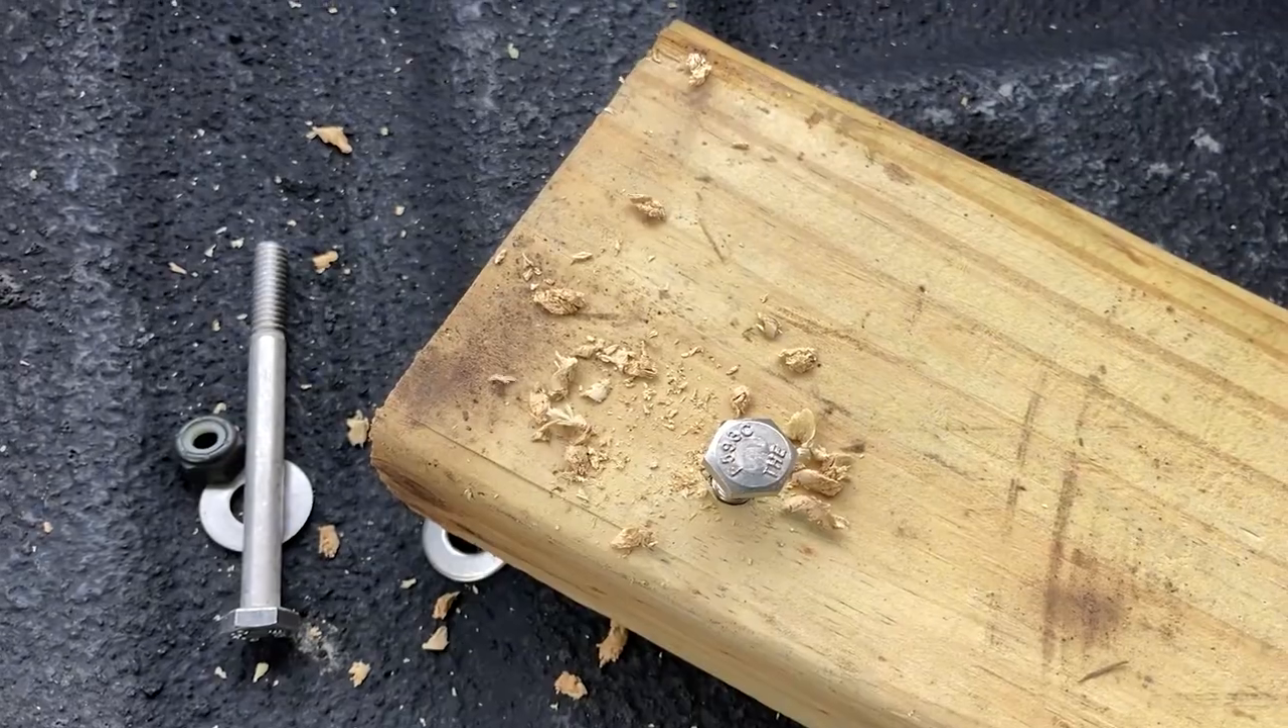And now we'll see if the bolt fits in there. Yep, fits nicely.